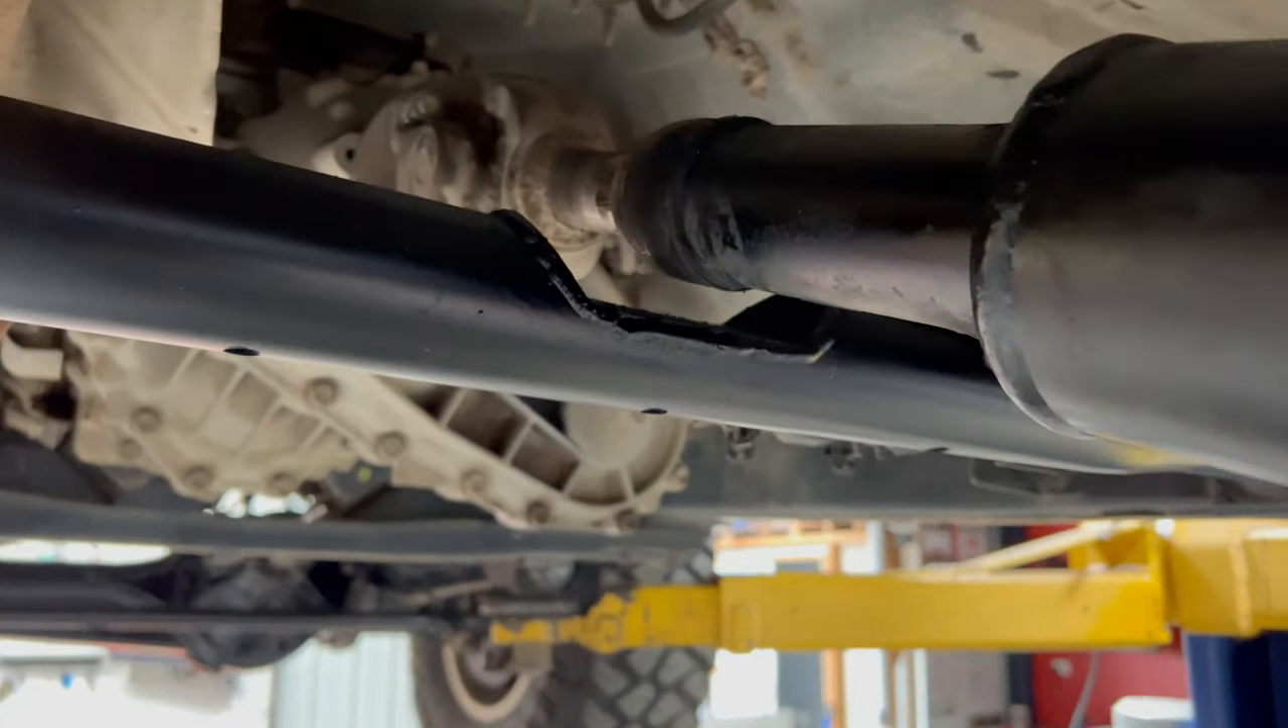Drive shaft is back in and you can see now on full drop still got plenty of clearance there.